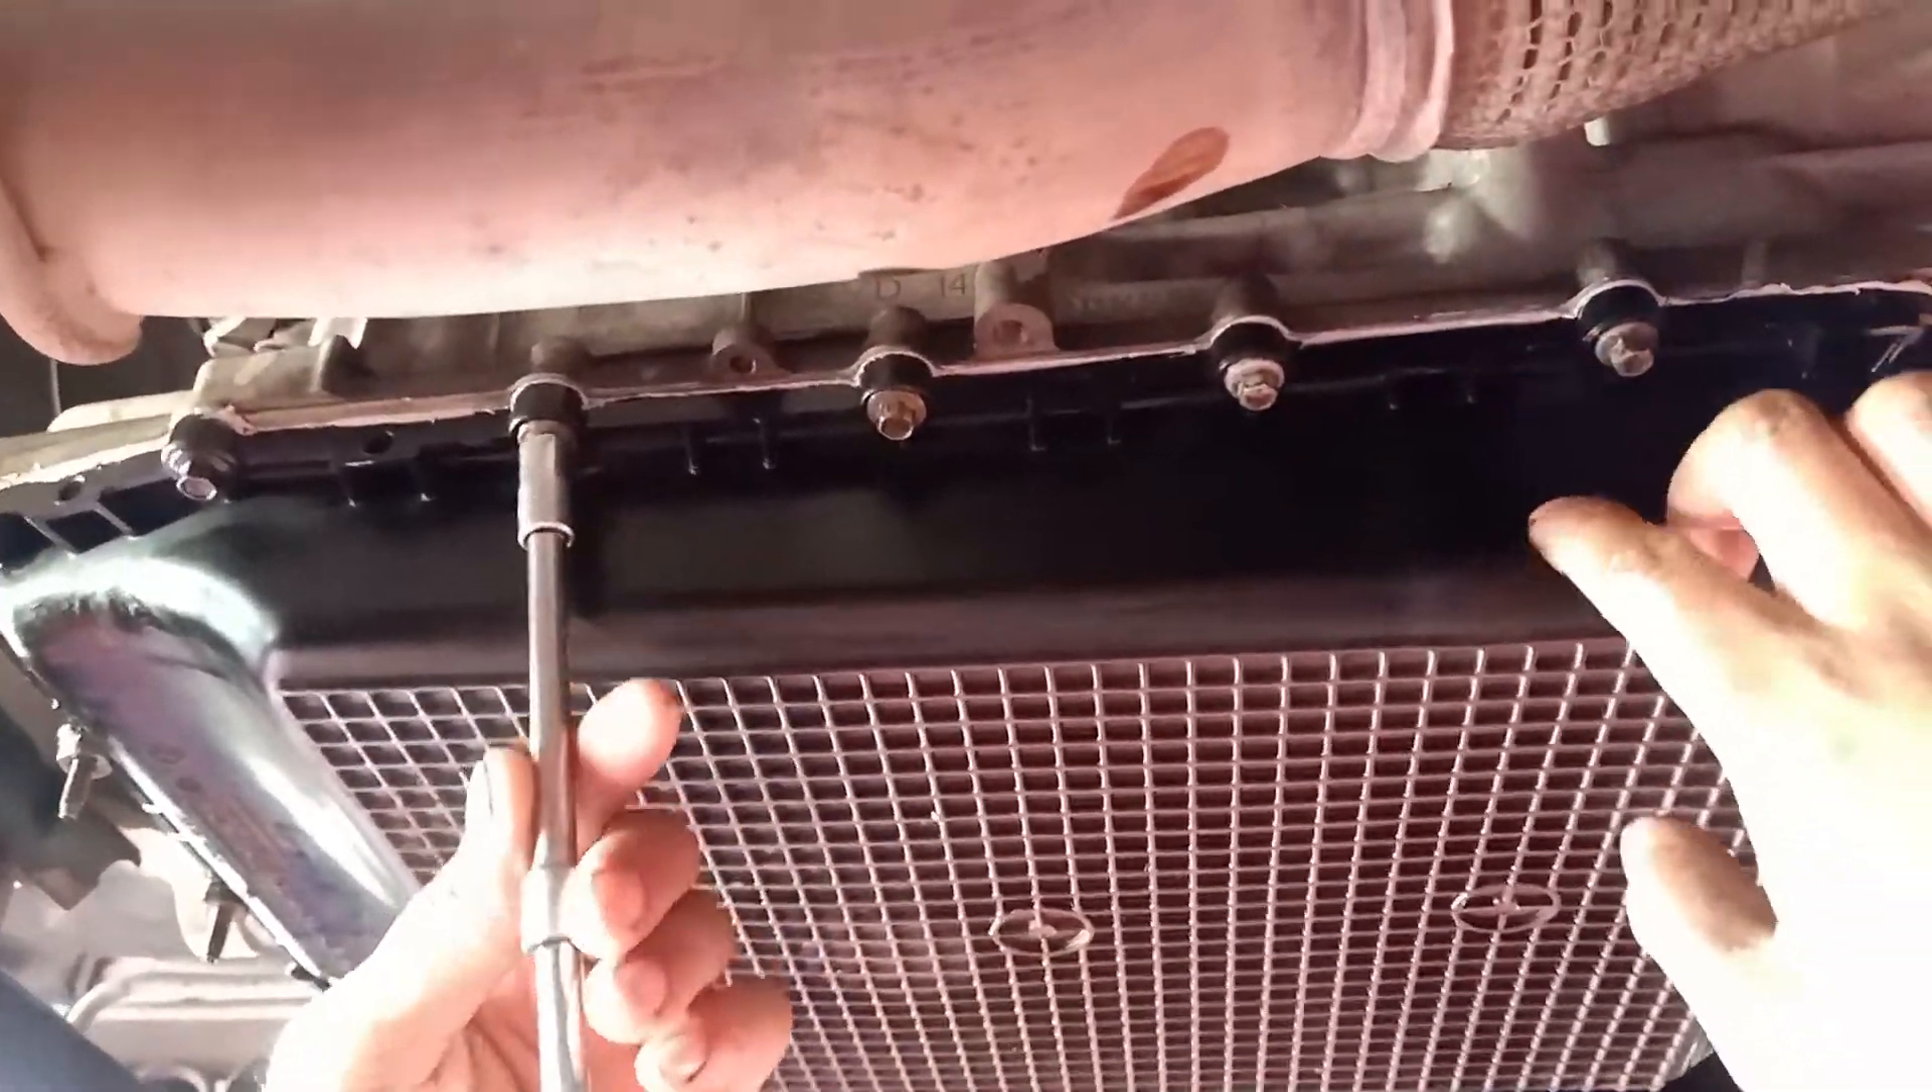Nakikabit na namin itong oil fan. na reseal na rin namin itong yung ginamit namin na silicon.